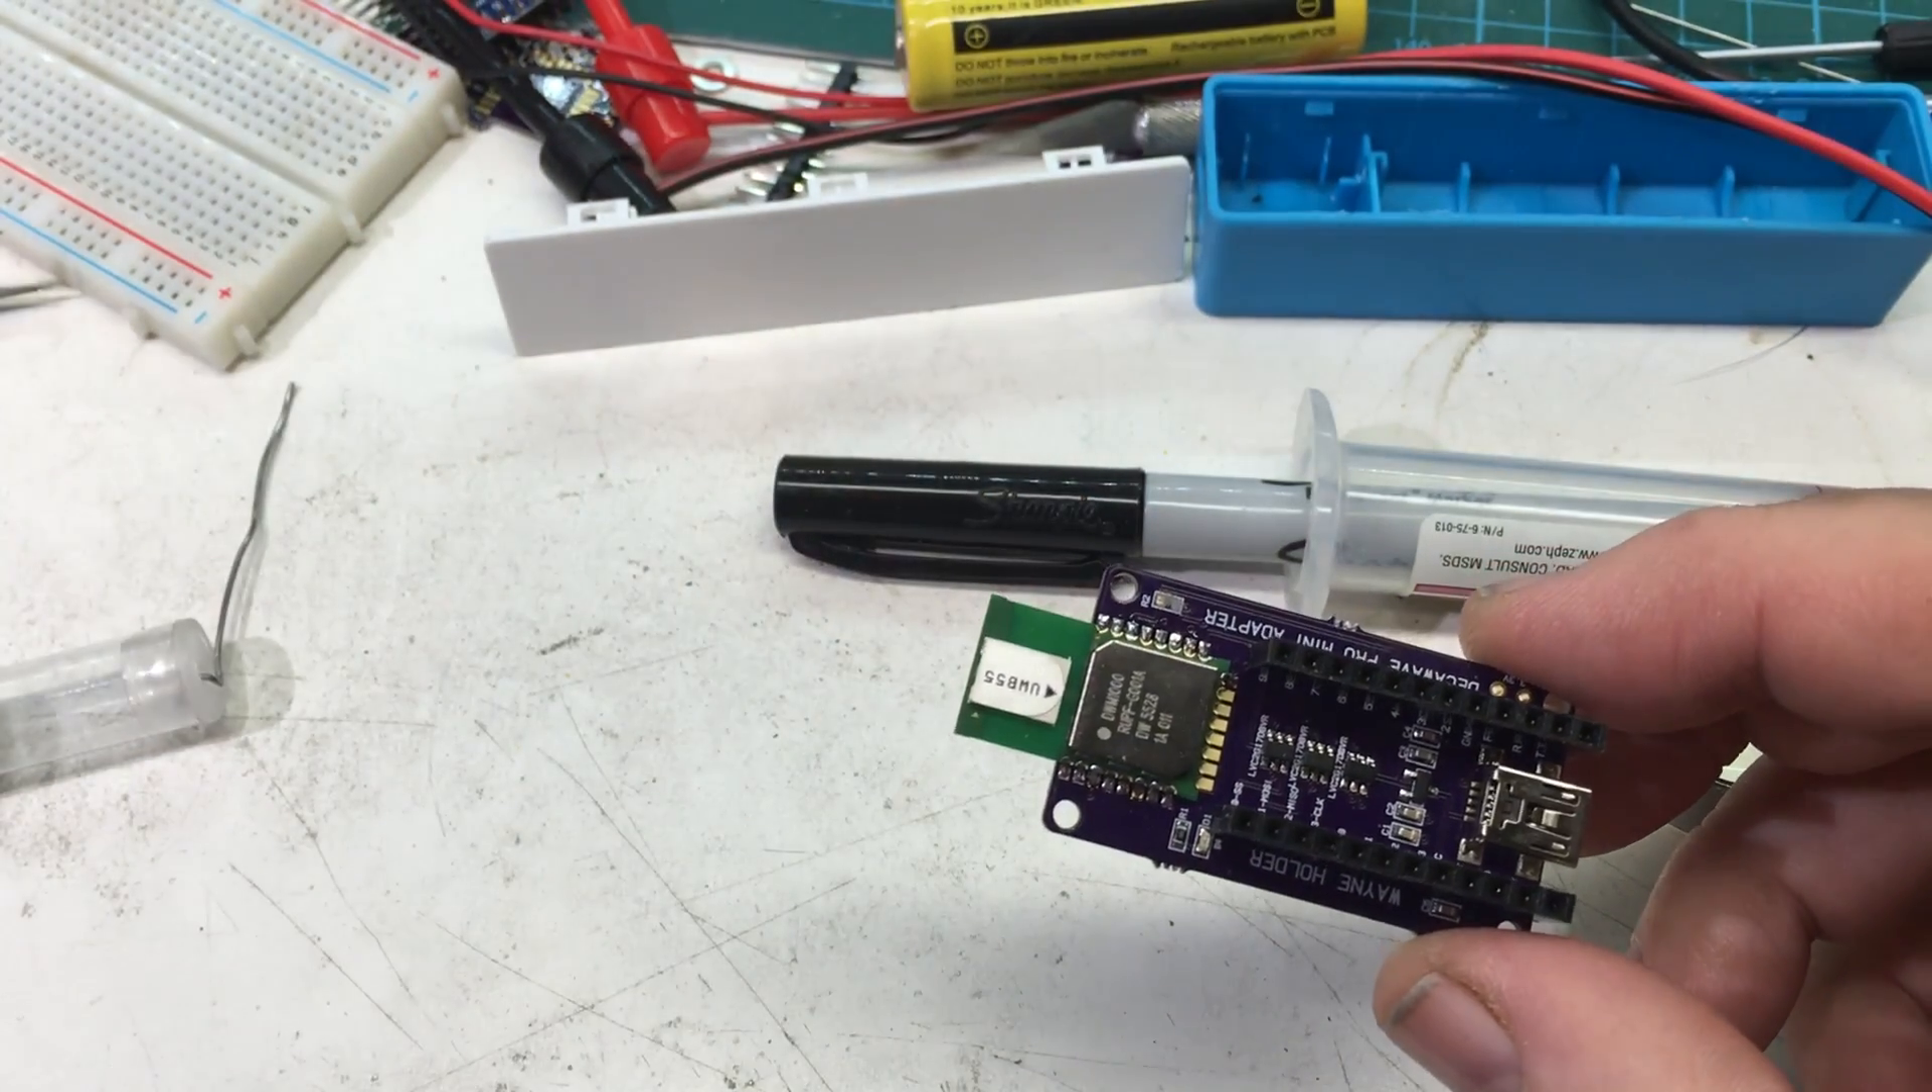And here's the board with the headers installed for the Arduino Pro Mini or Mini Pro, whatever it's called.